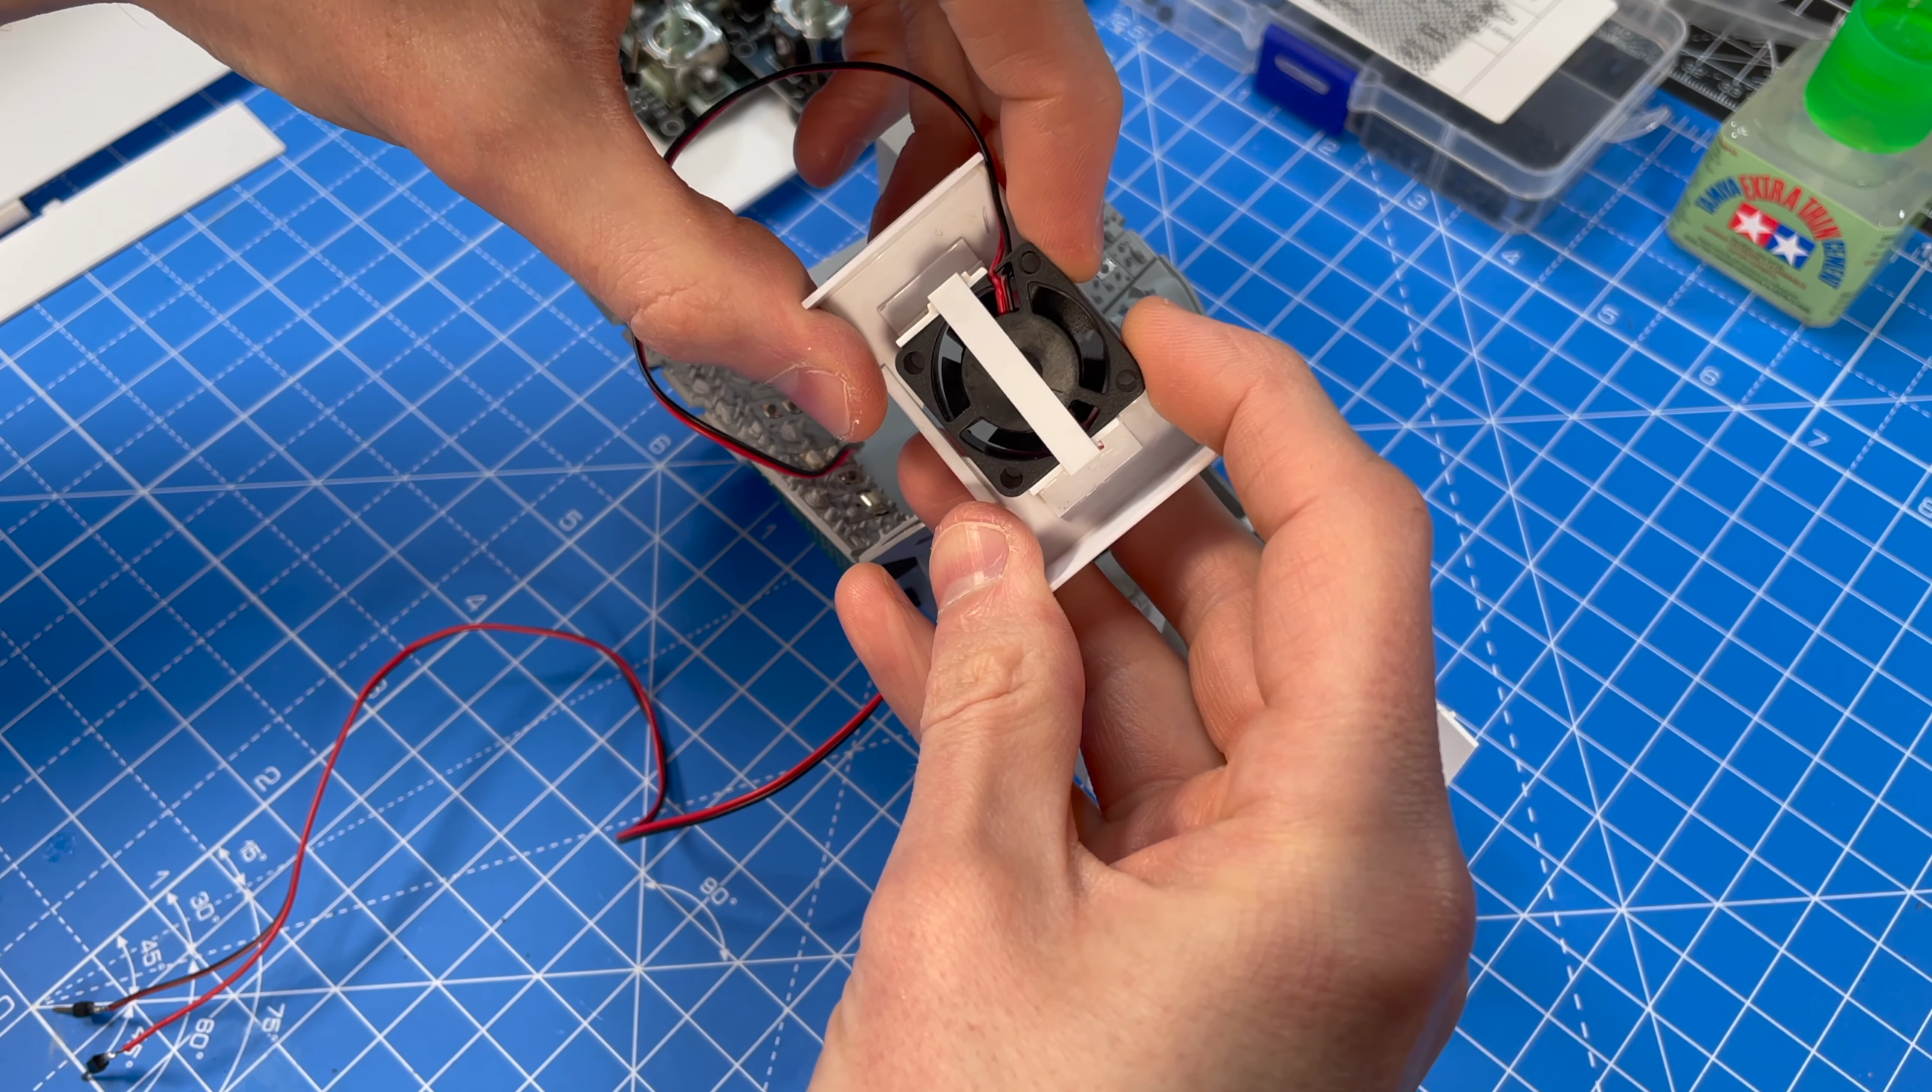At the back here, we've created another sort of bracket here to hold another fan for the circuit board.